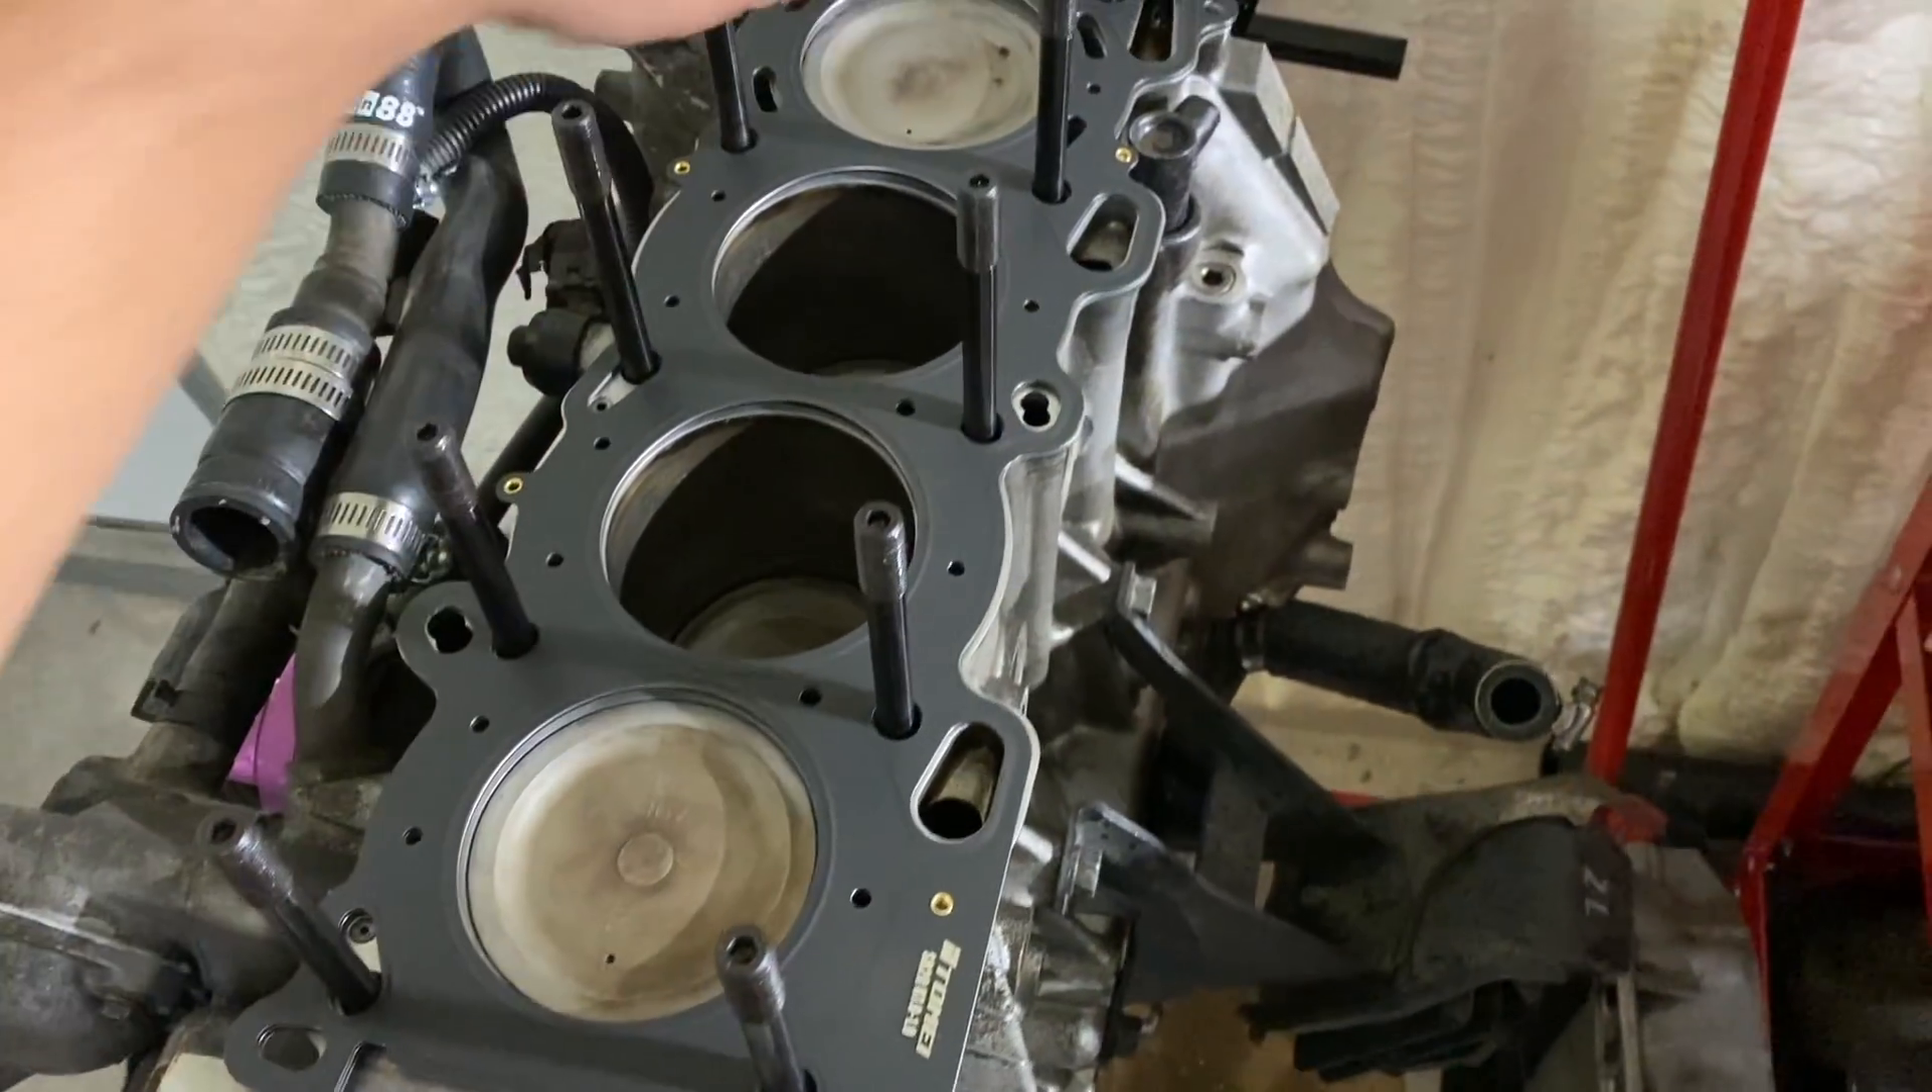Okay so the head gasket goes on there perfectly sits in there nicely and everything right there.